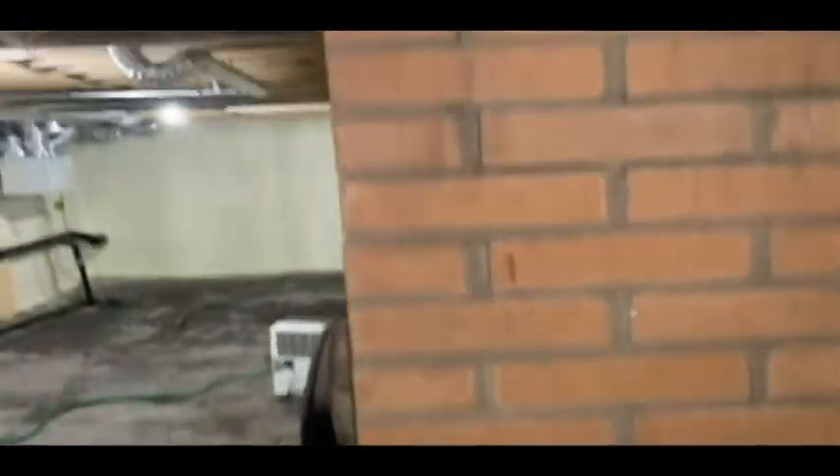I still got to get rid of this chimney here.